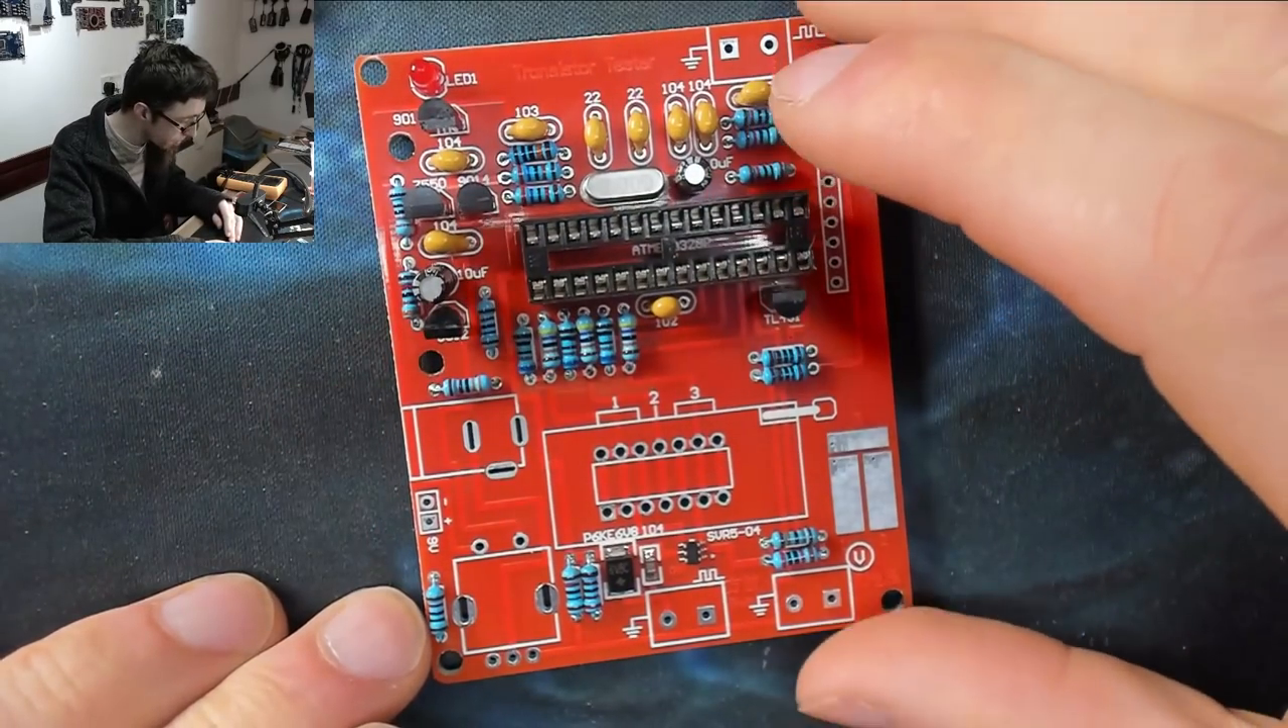Okay we're all done with our components we just got to put on the big stuff now.